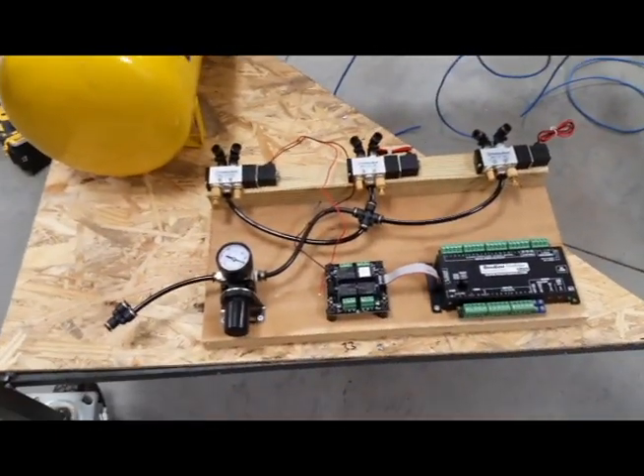And I've started to mount my valves and controller.